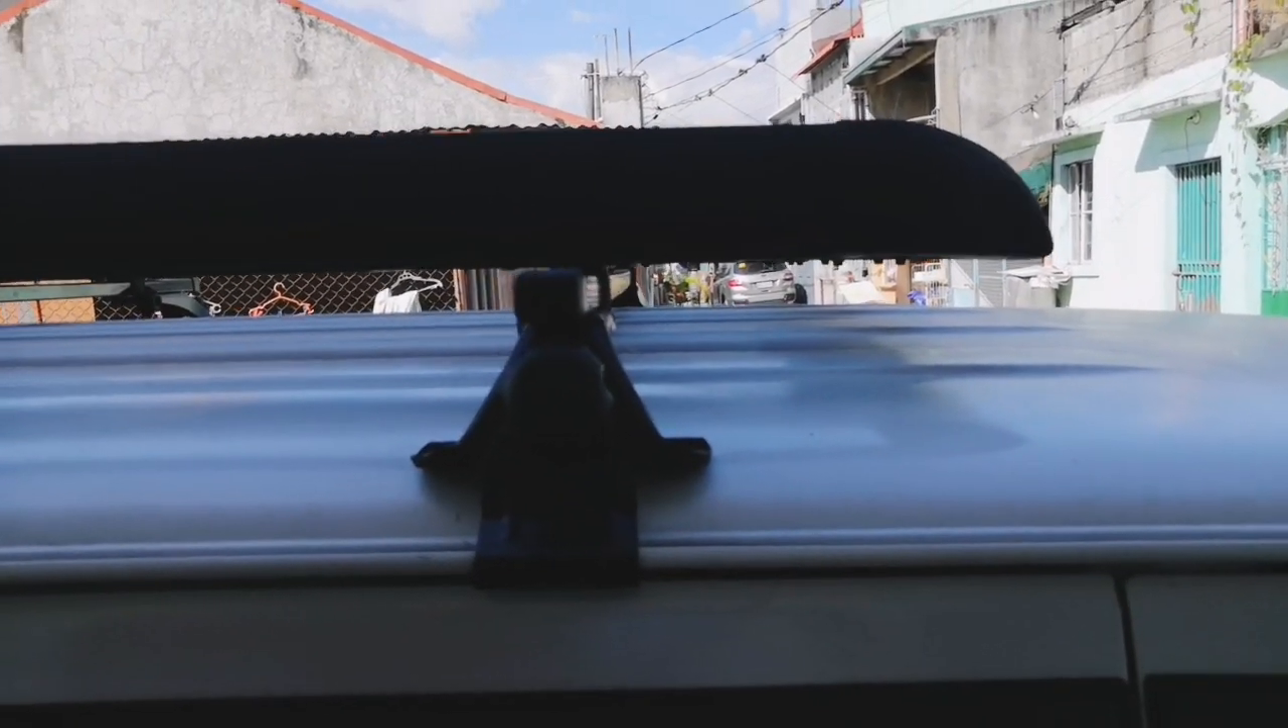Nakabit na natin yung ating roof rack napalitan na natin ng bar pang low roof.